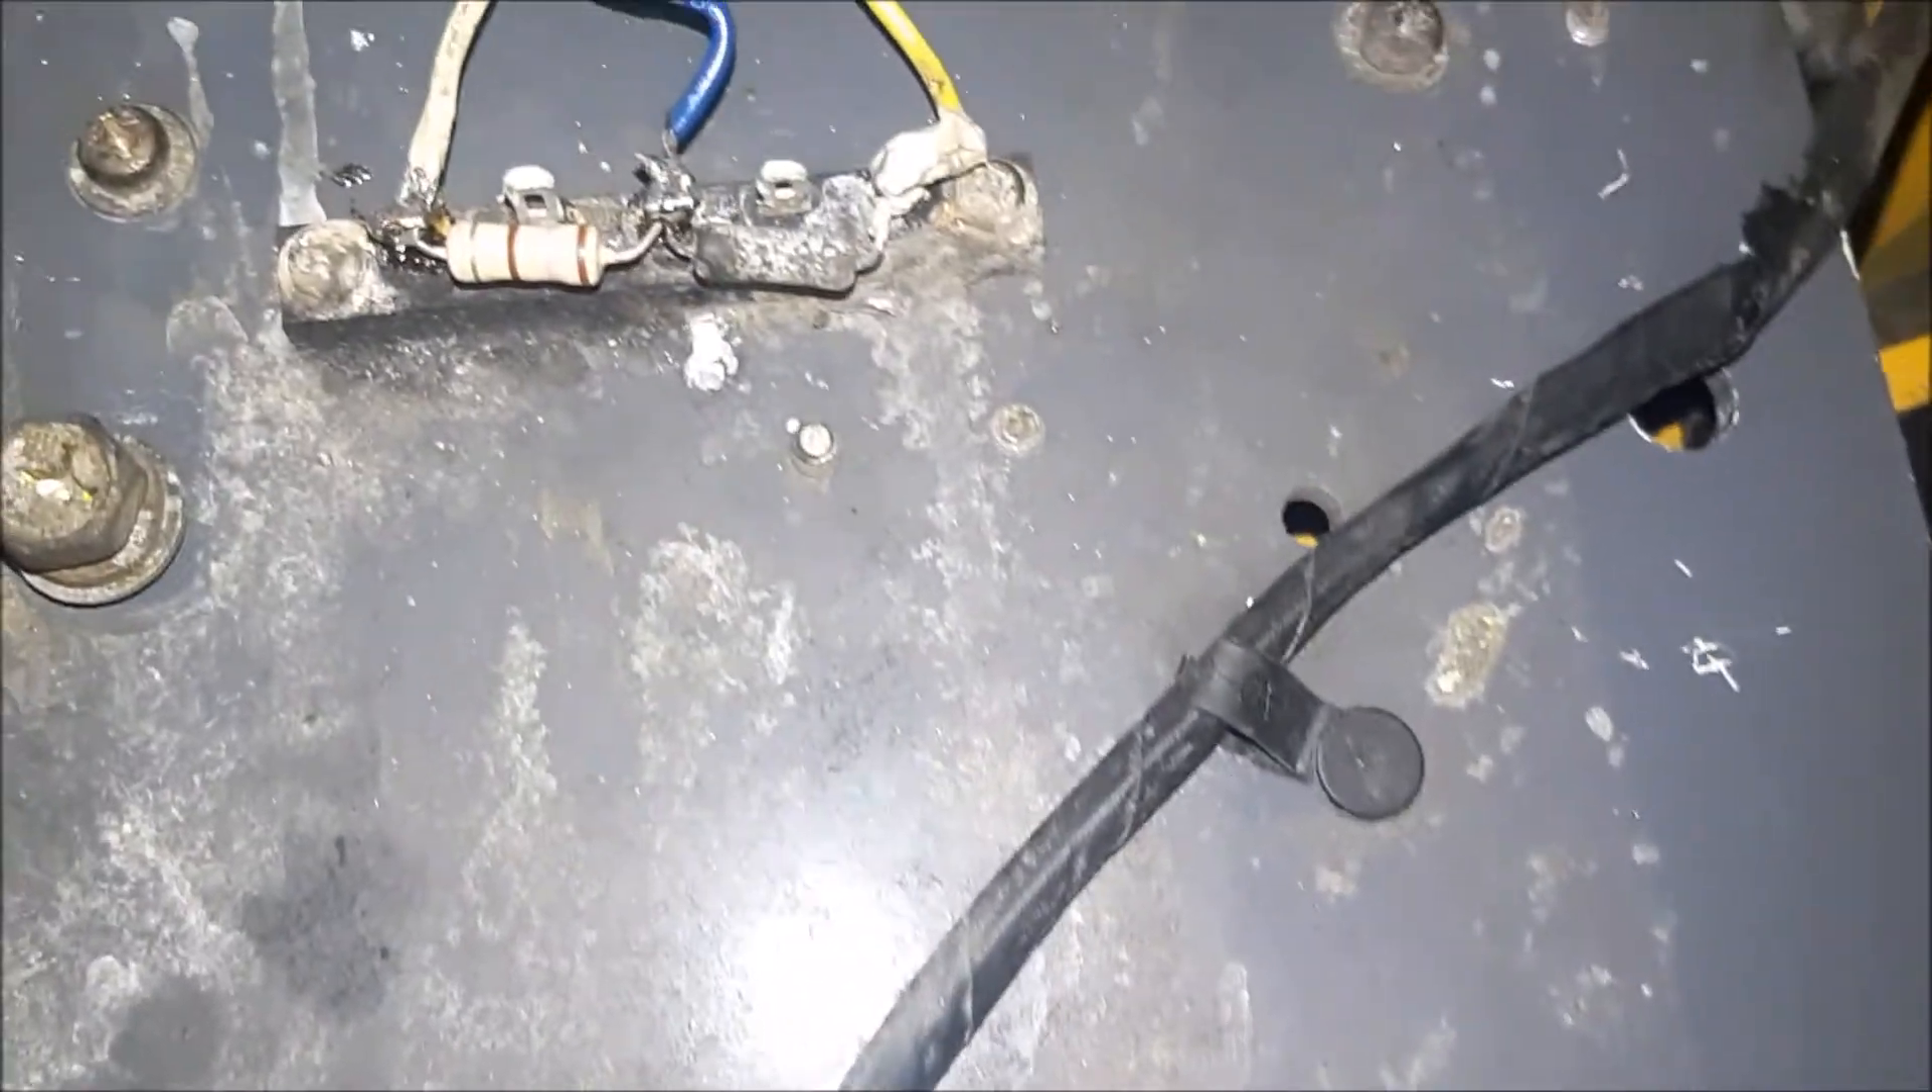Okay so right now I soldered another 180 ohm resistor coming from the local electronic store so we're gonna check it again.